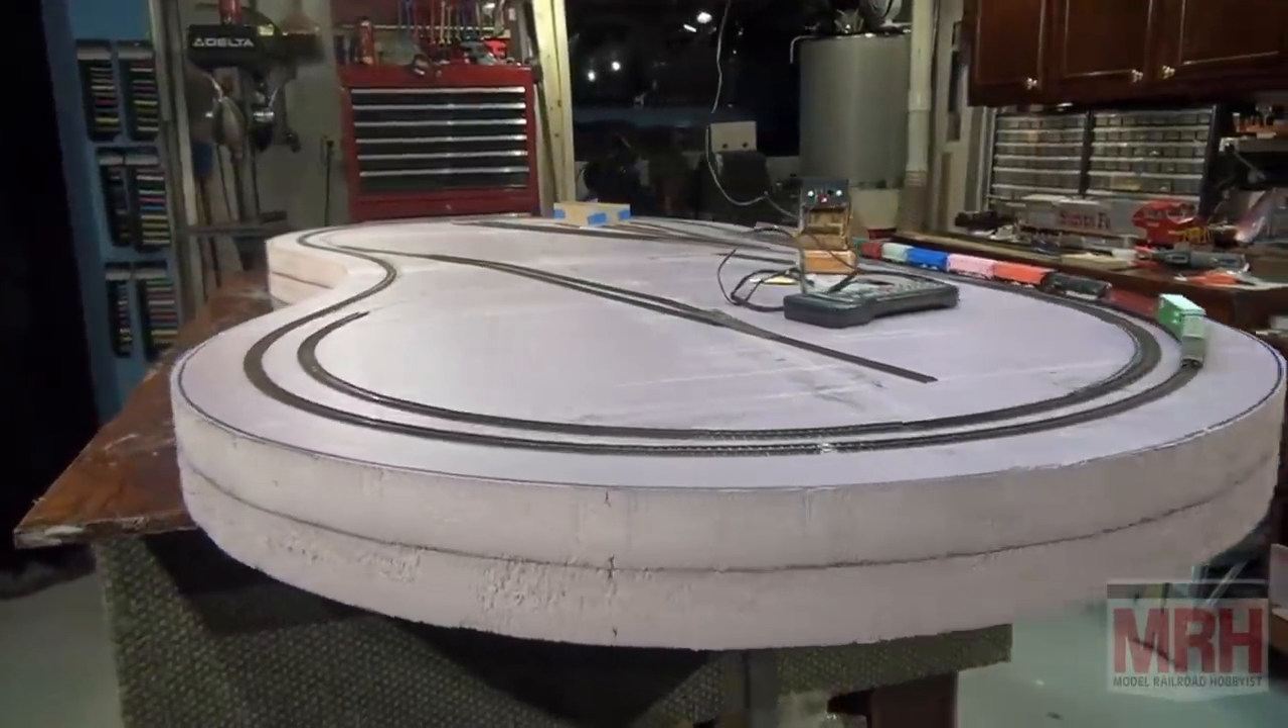With that, we've got a completed outside main line, we've got a four inch thick layout that's ready to have its additional sidings and yard trackages for storage laid, plus the inside main line laid.